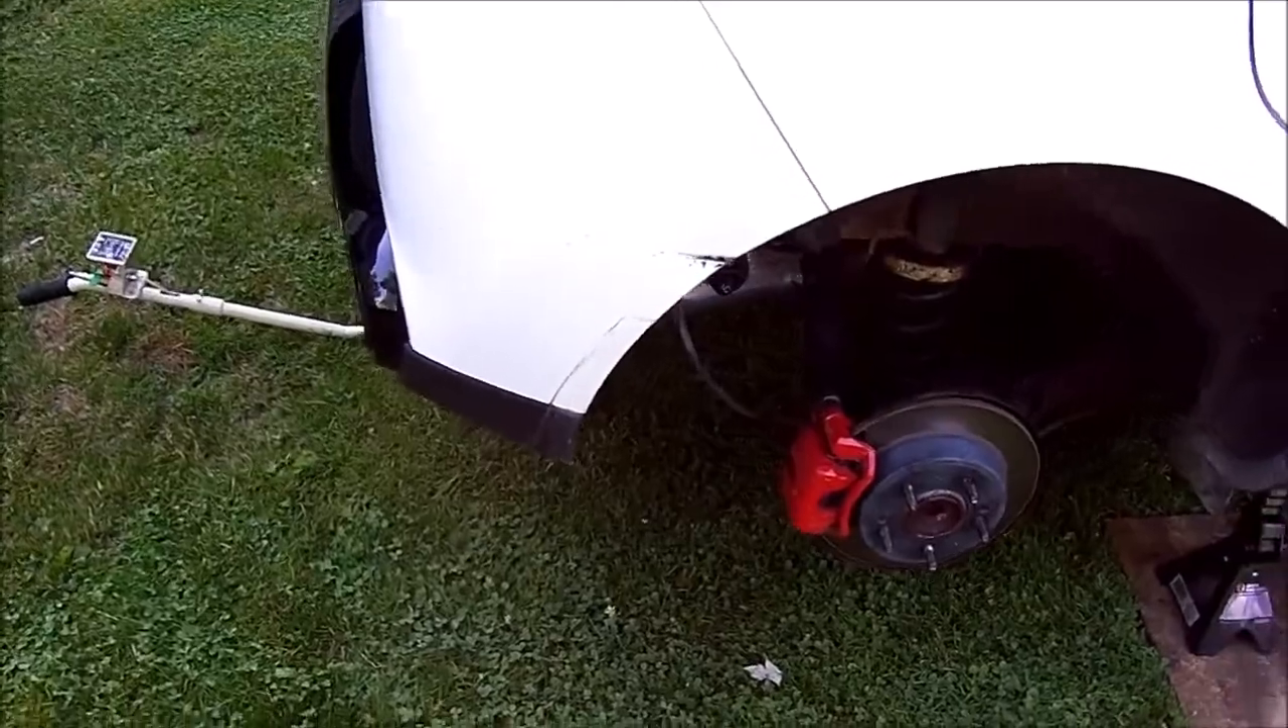Okay the tires have been removed the mud flaps have been removed and the mud flaps are secured to the car with two screws and a plastic retainer at the bottom.